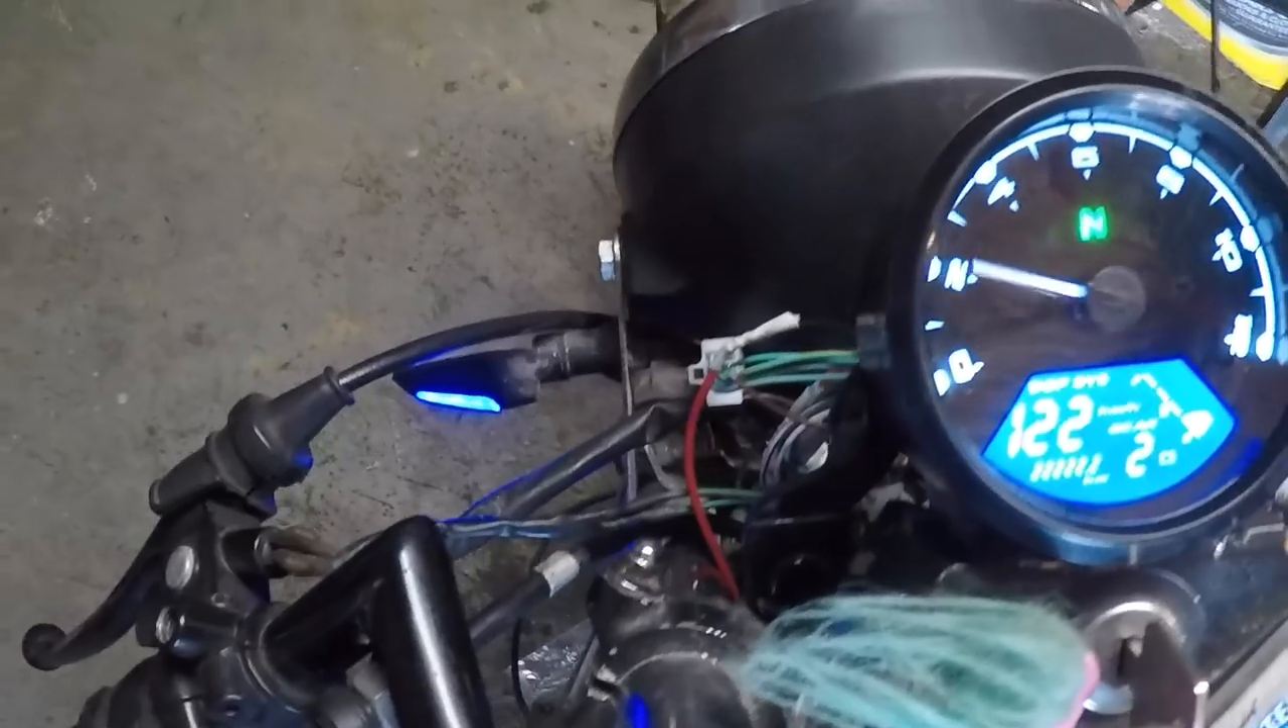Alright guys, so I've got the new speedometer tachometer unit installed. Everything's wired up correctly, and it was actually a lot easier the second time around.